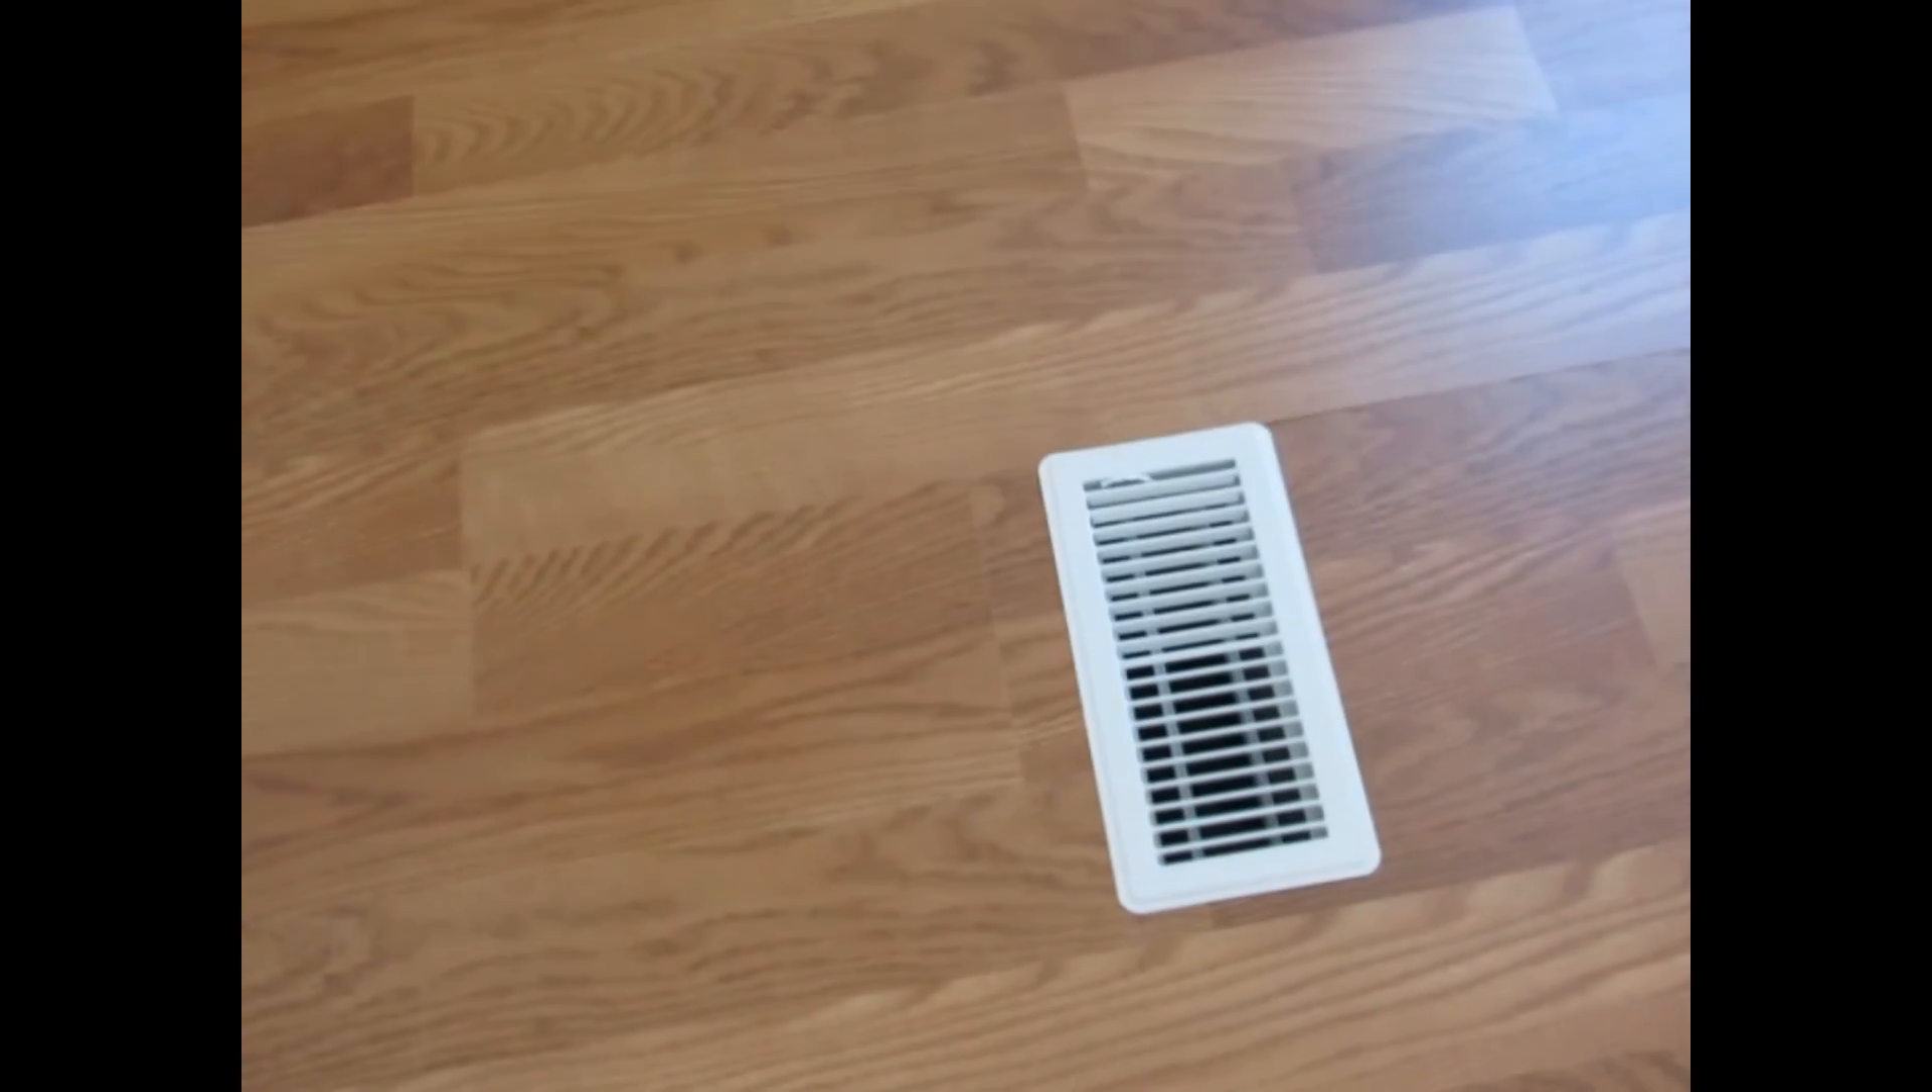Yeah, I got the air conditioning or the heat vent cover on.